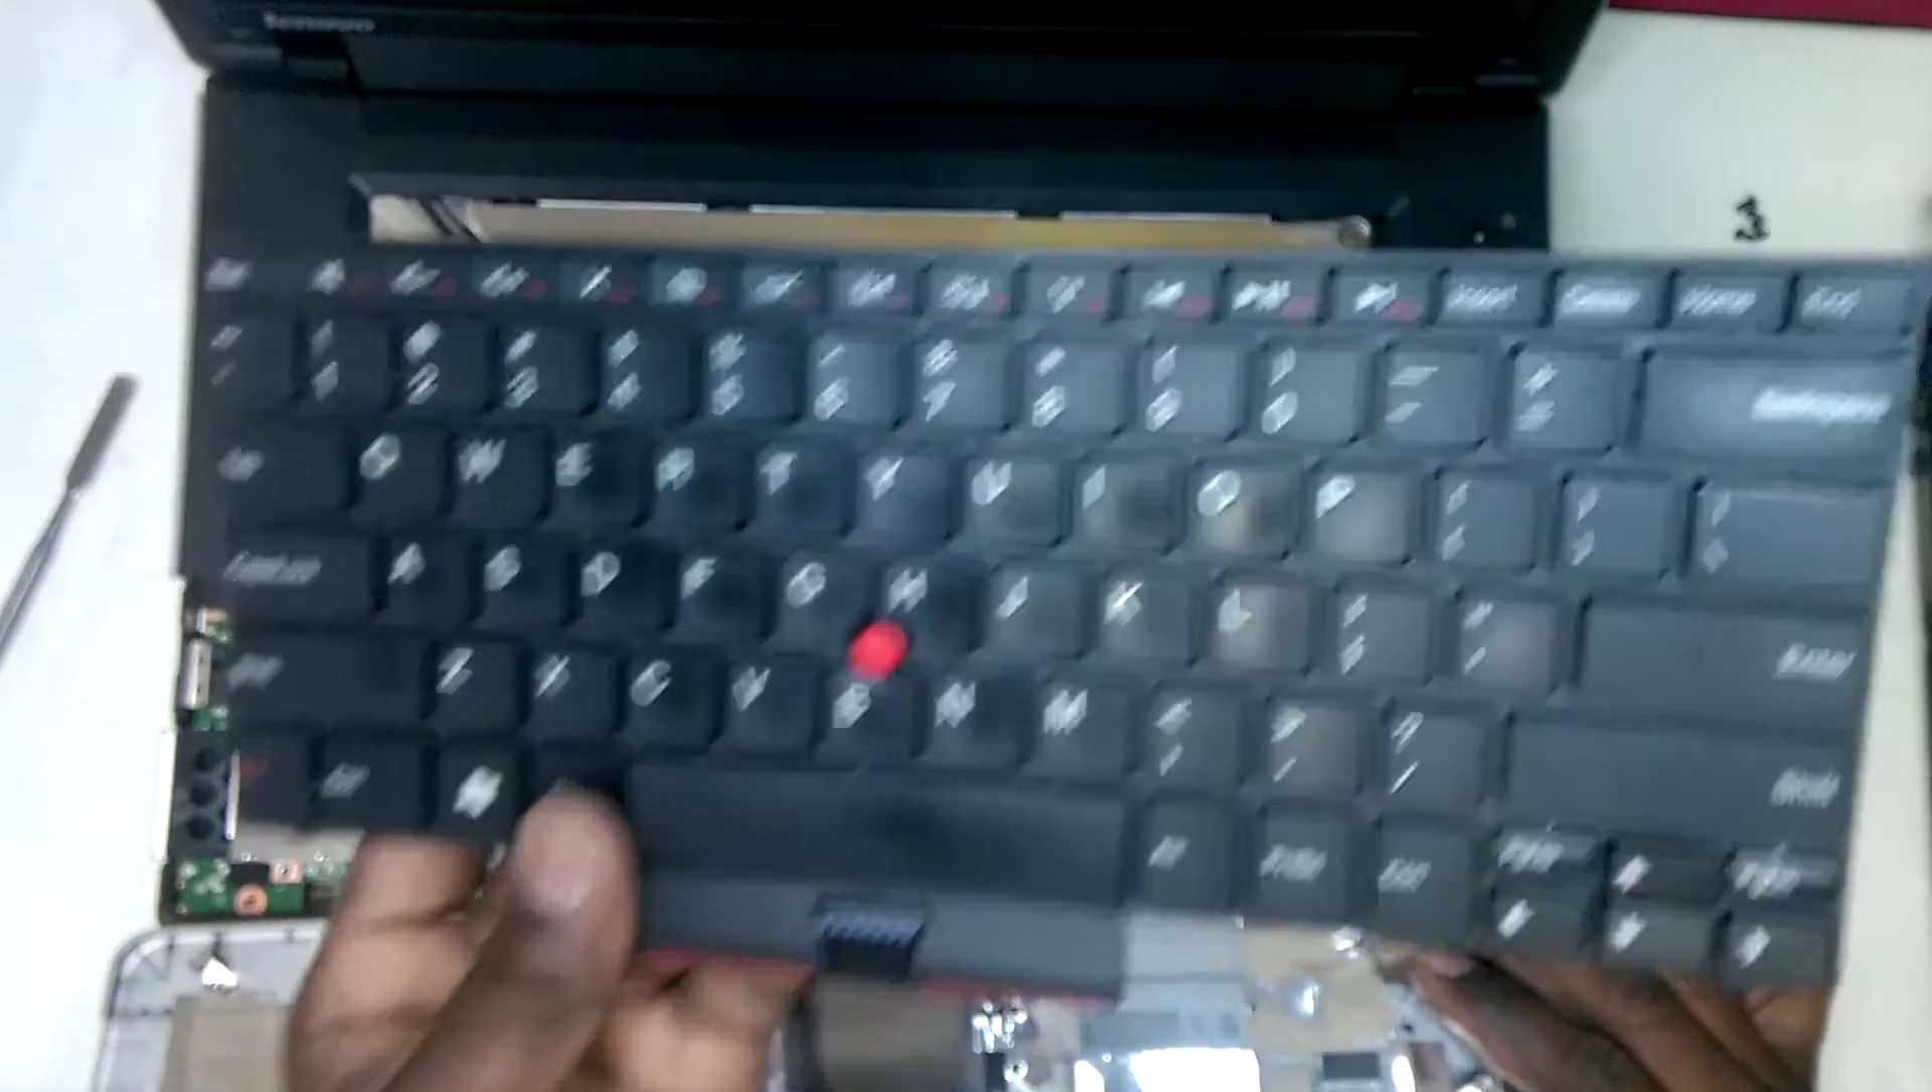And once this is removed, you take your keyboard out, and your keyboard is removed.